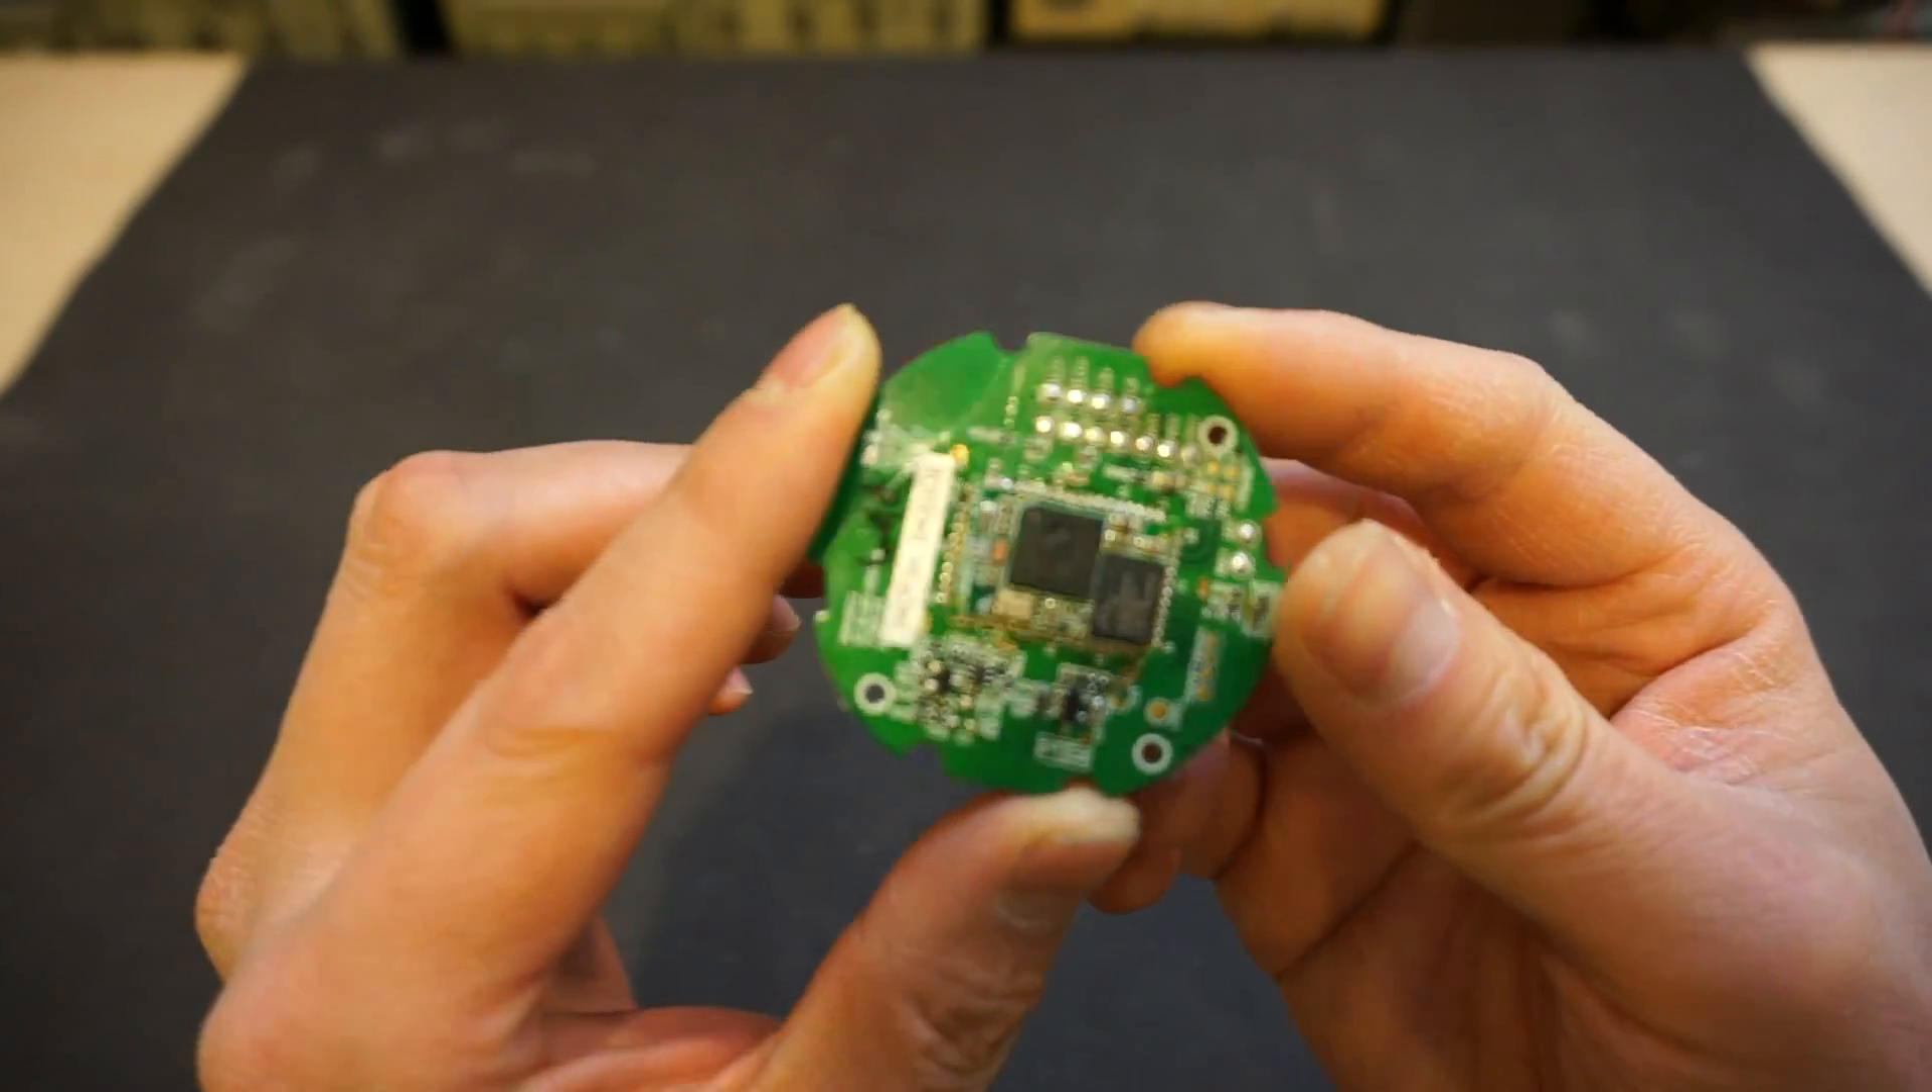Okay so i ended up spending a lot of time trying to get the glued part off and so finally i was able to get the circuit board out.